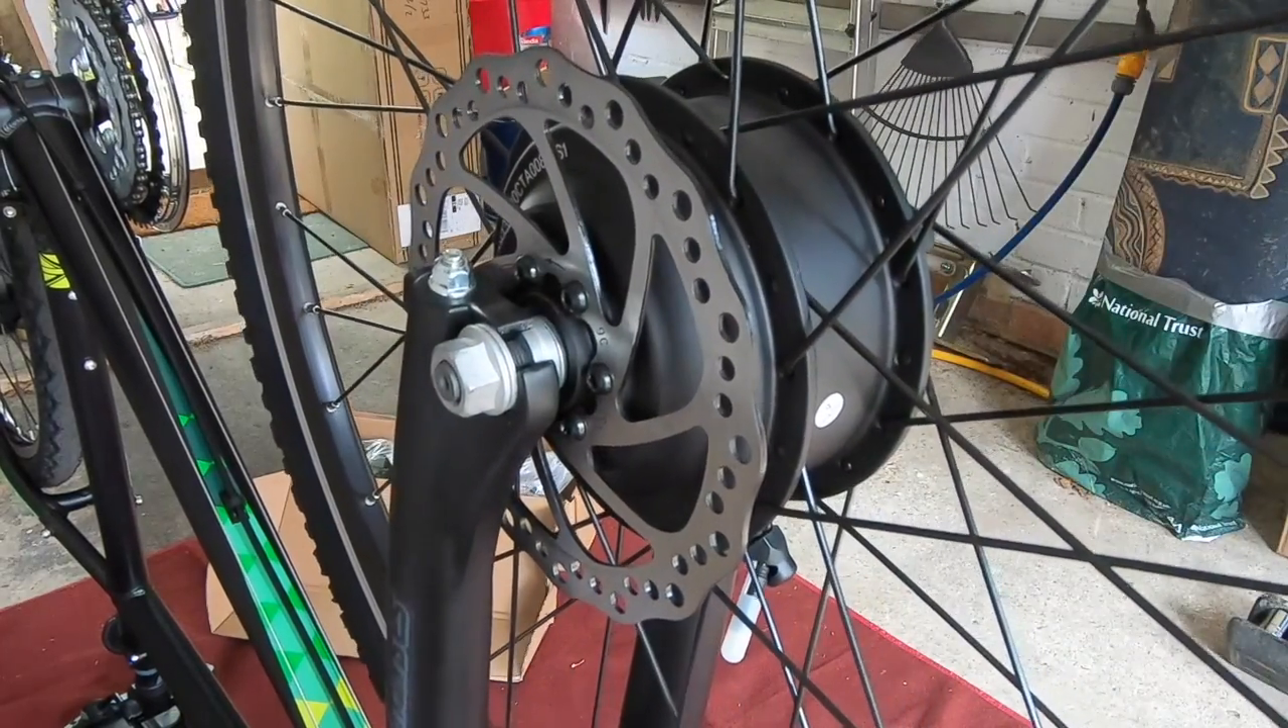So we've managed to get the wheel on now.